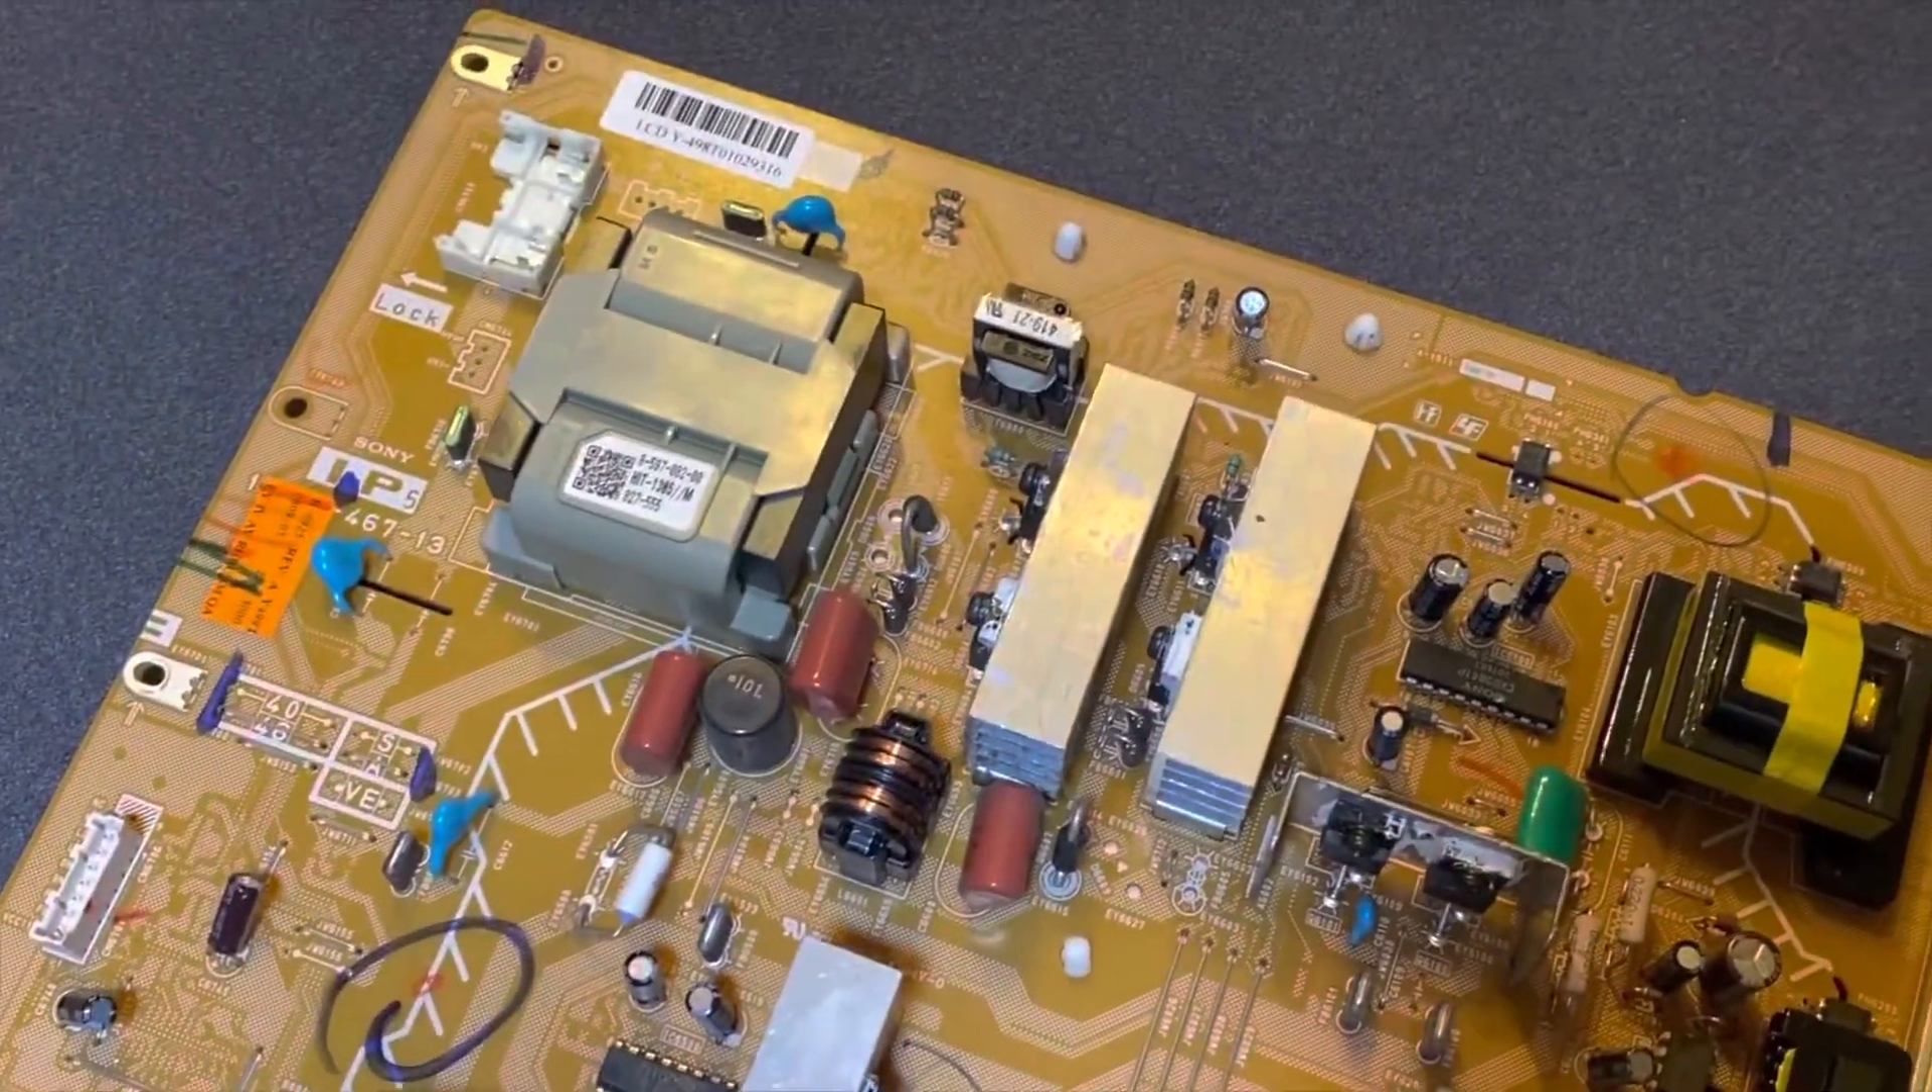Okay so I pulled the power supply board out of the TV.